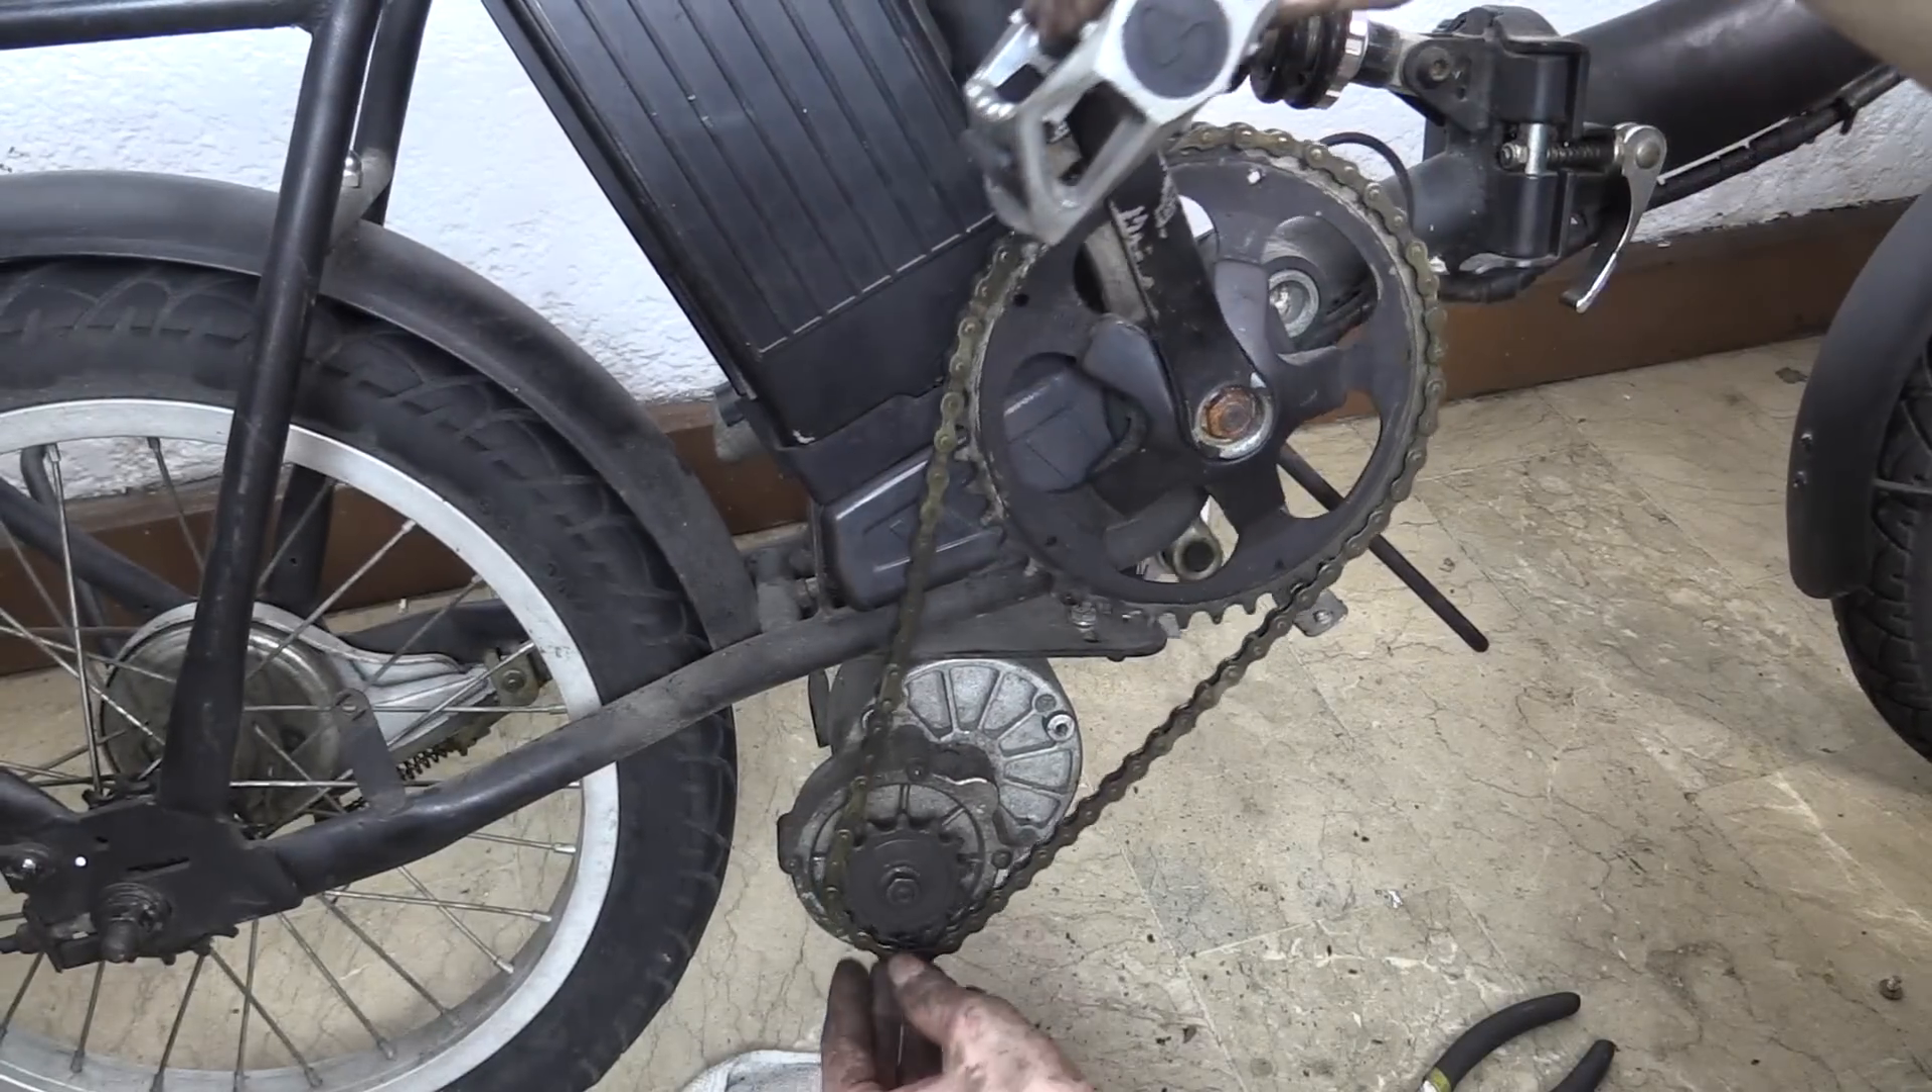So here's our chain. Okay, there we go. So we've got the chain on.